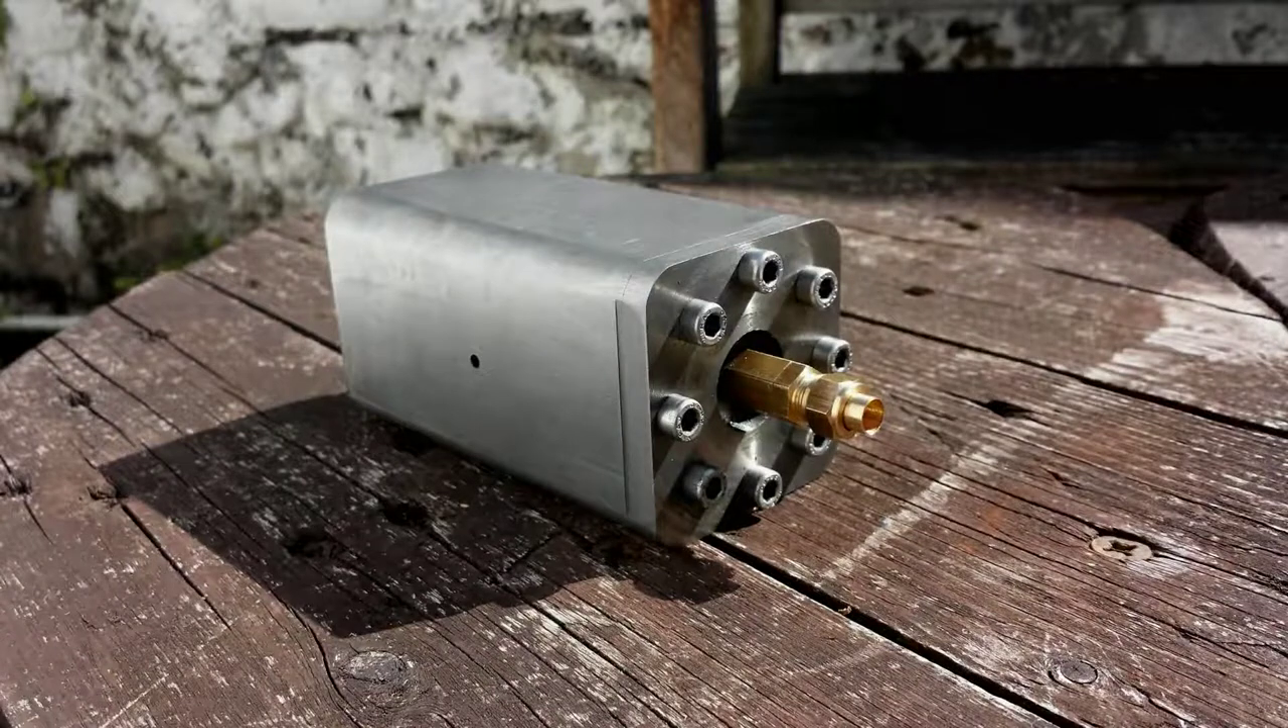There is the cylinder with the cap finished and the valve in situ.